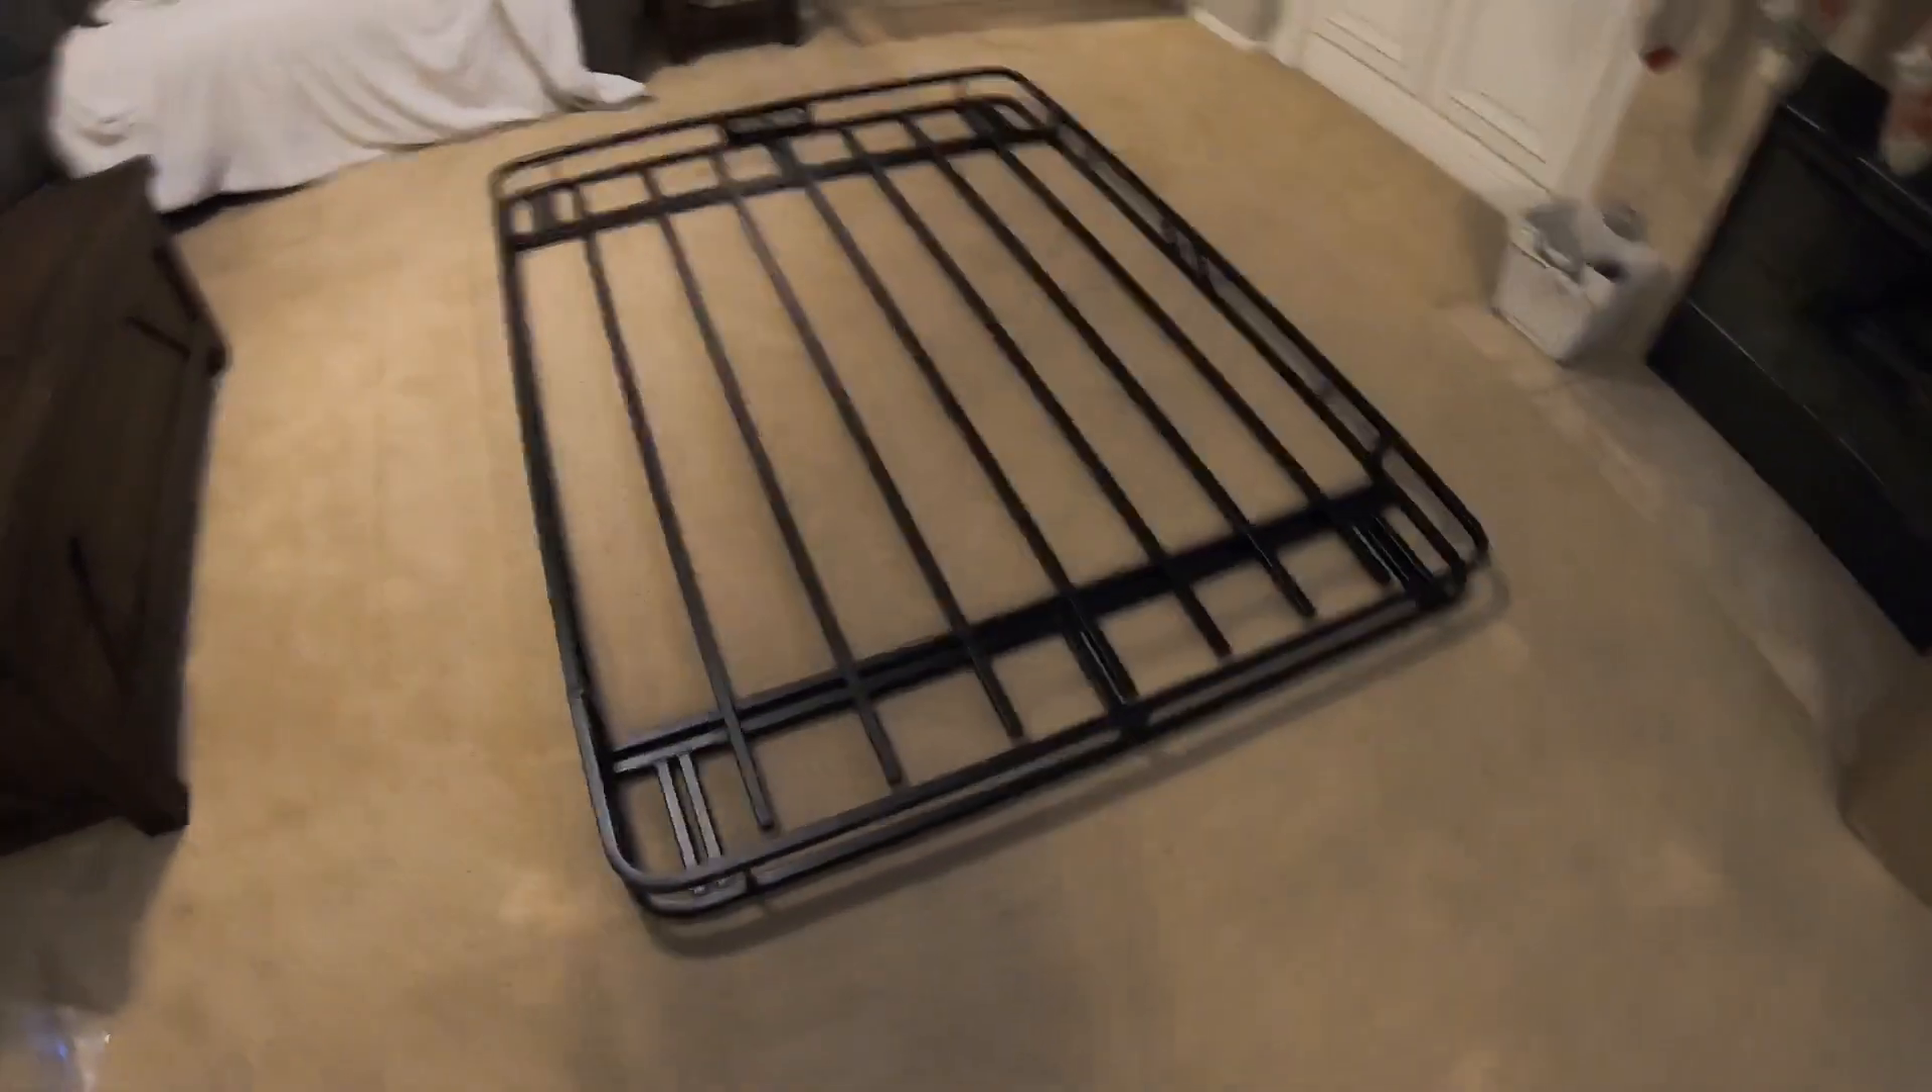Now that the rack's done we just gotta install it on the jeep now.